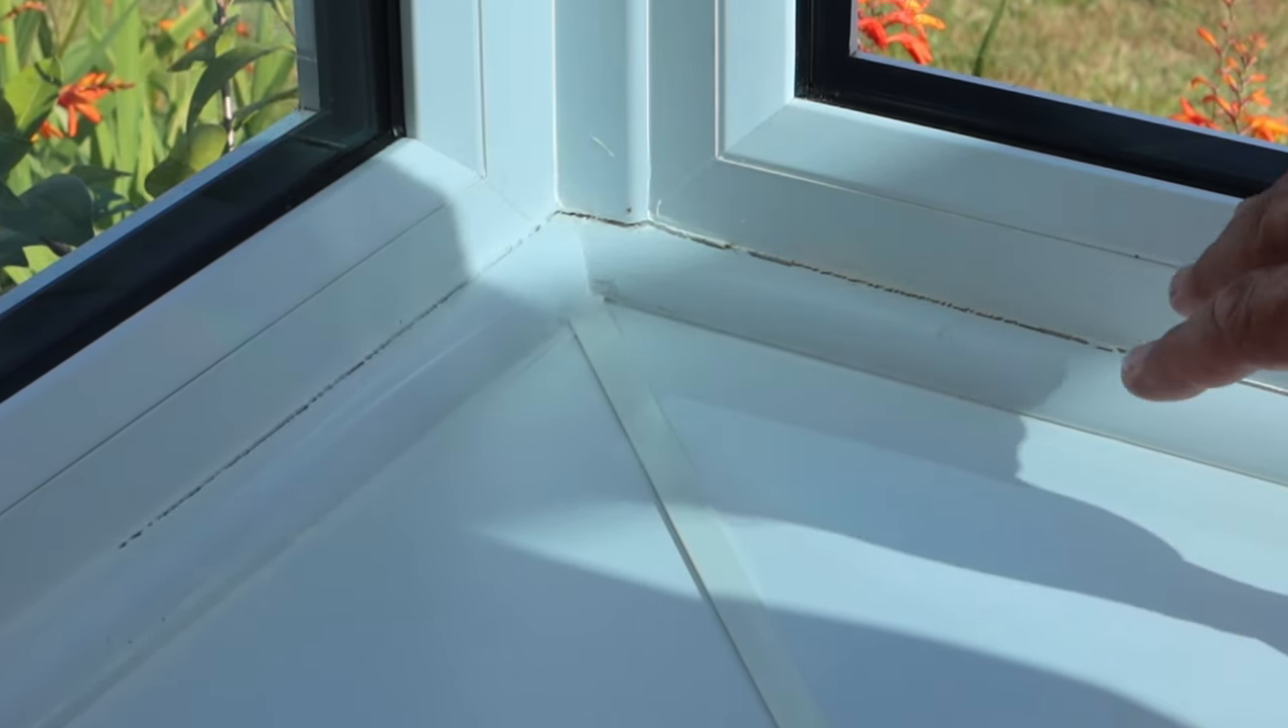So you can see the gaps here that are between the trim and the actual upvc window and this is because these are made of different materials.